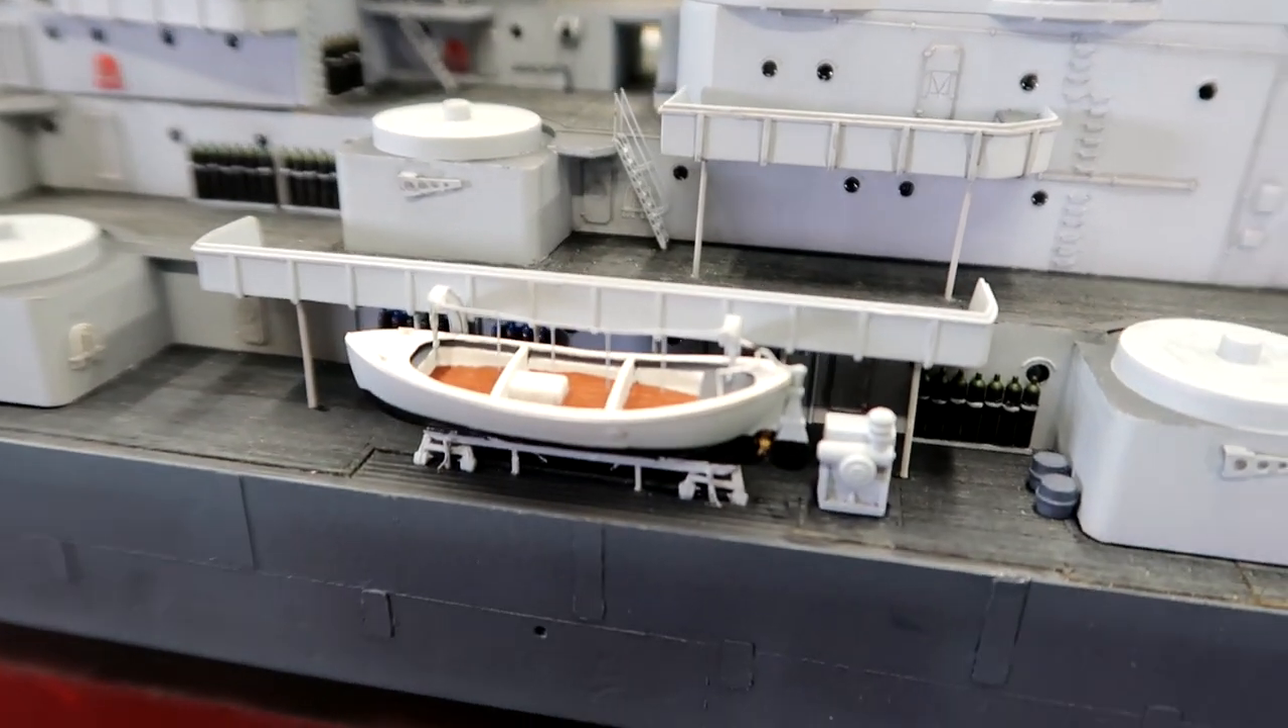On the port side the other captain's gig is installed.